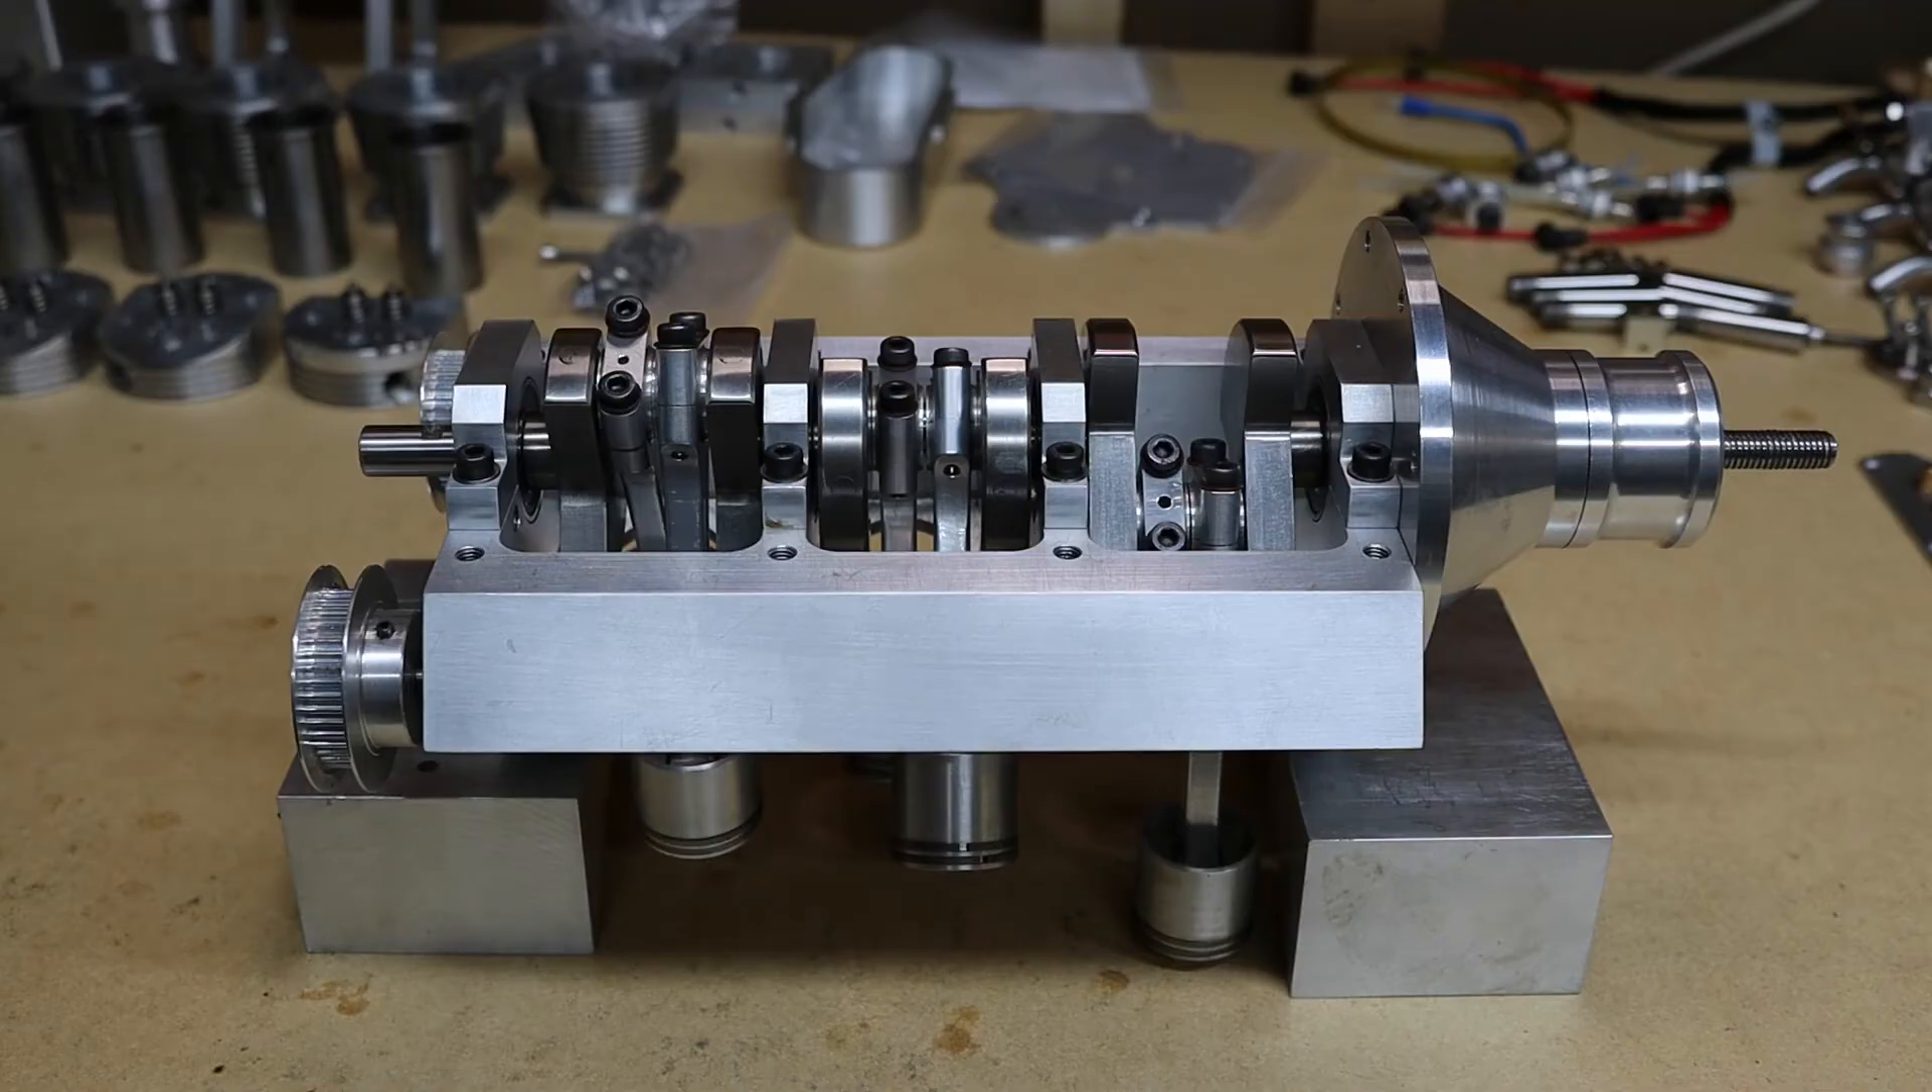That's all the piston and con rods in.